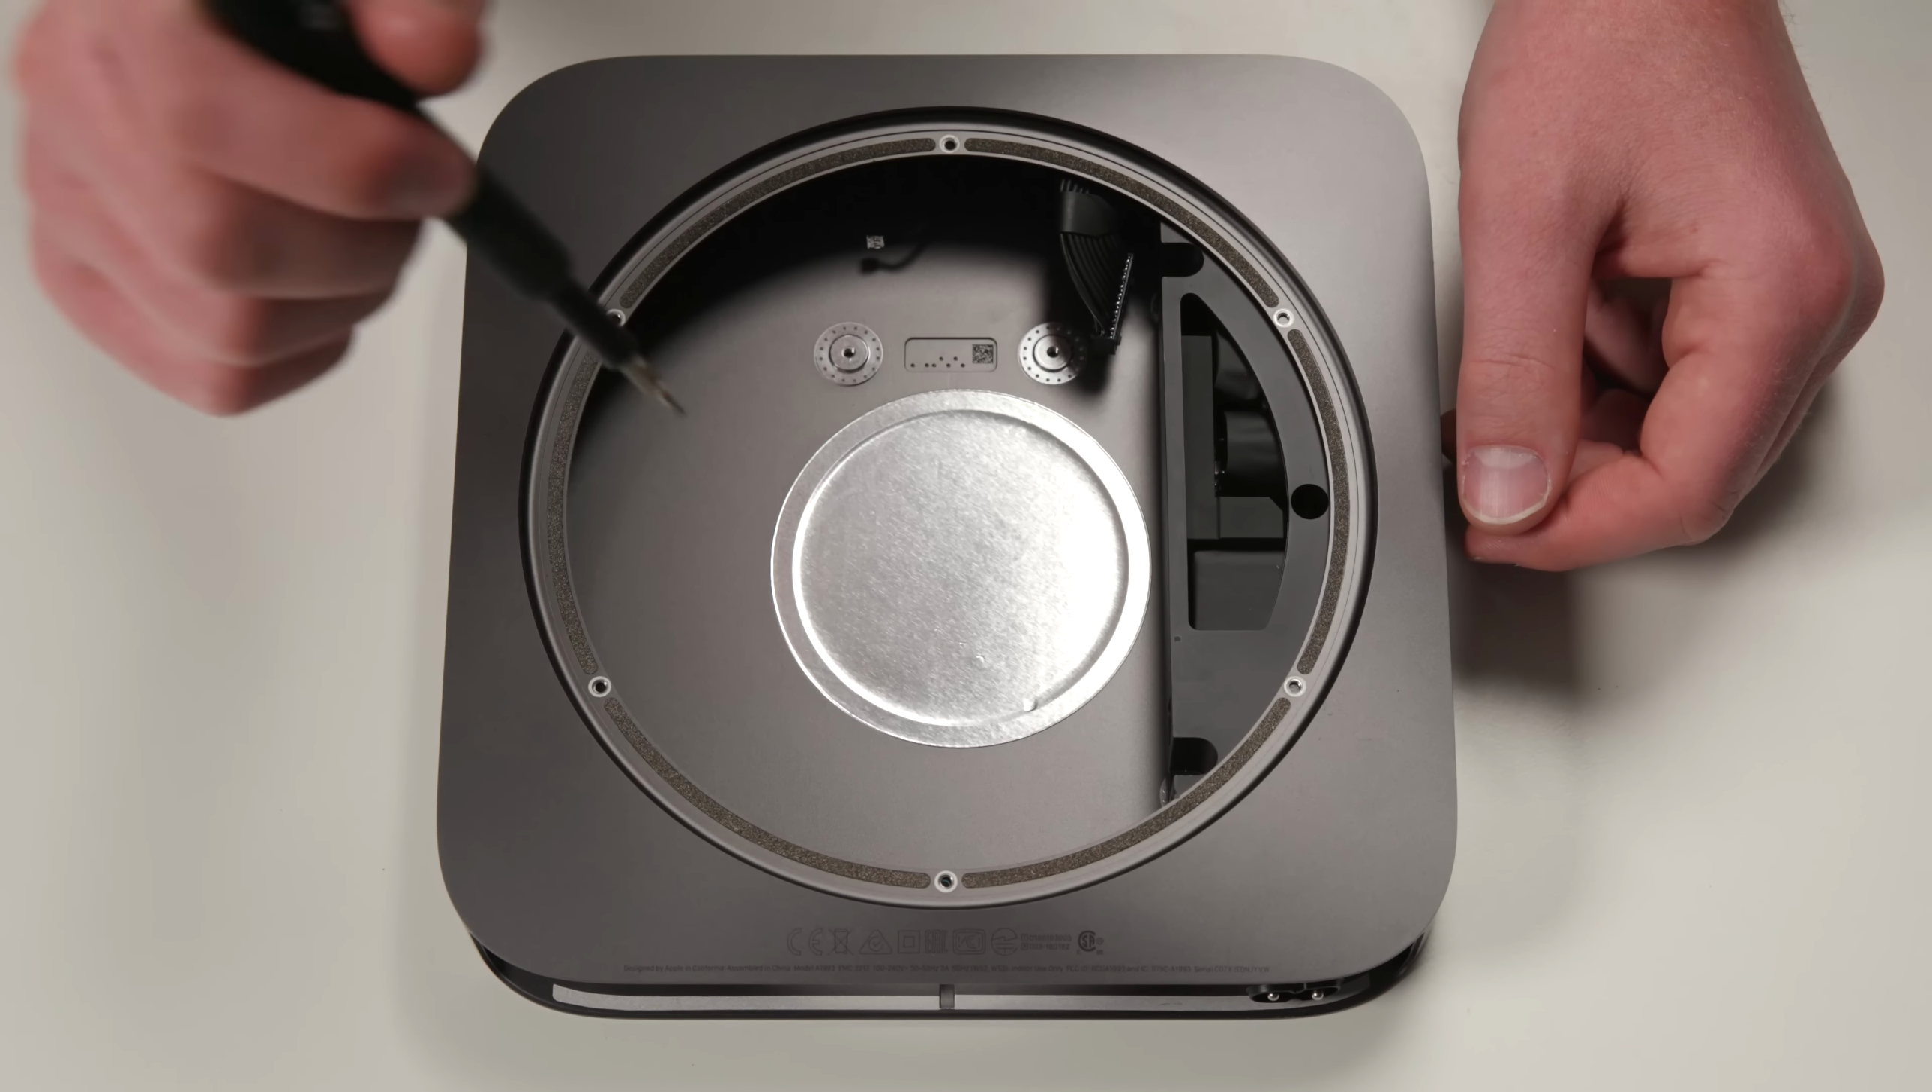Now that the main logic board is out, all that's left is the power supply.